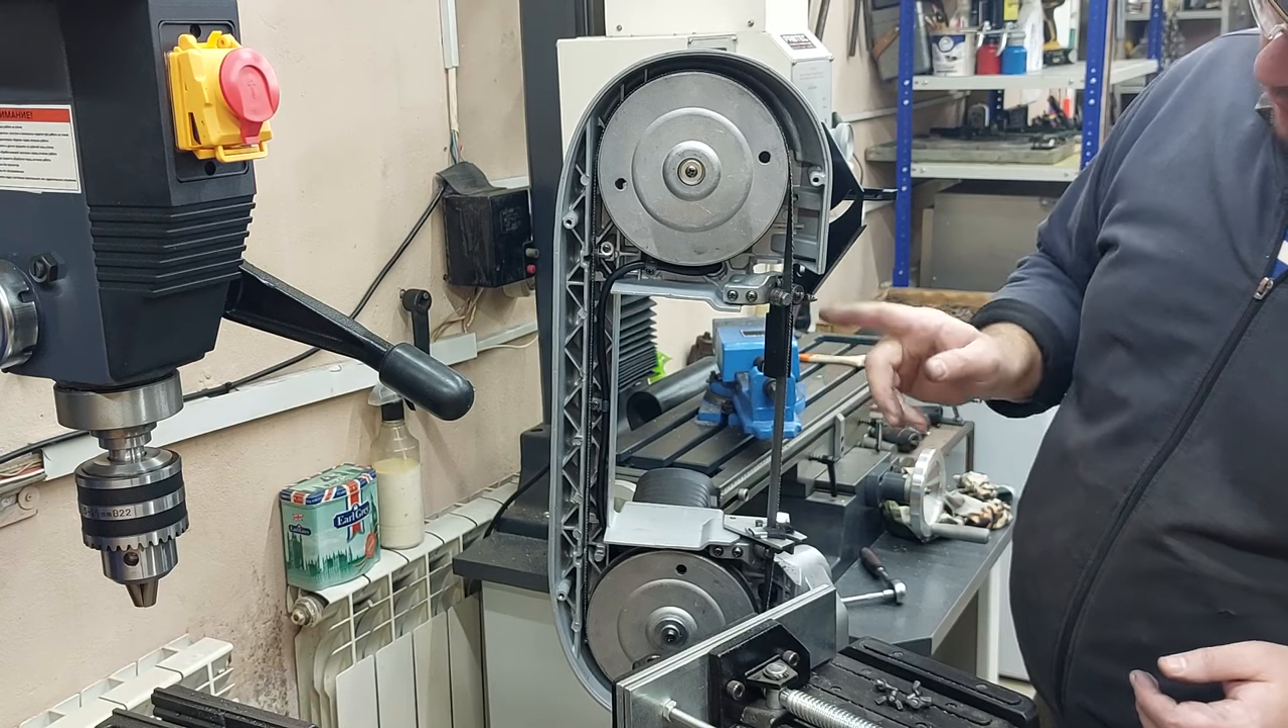Пока не установили кожух проверим как ходит полотно.